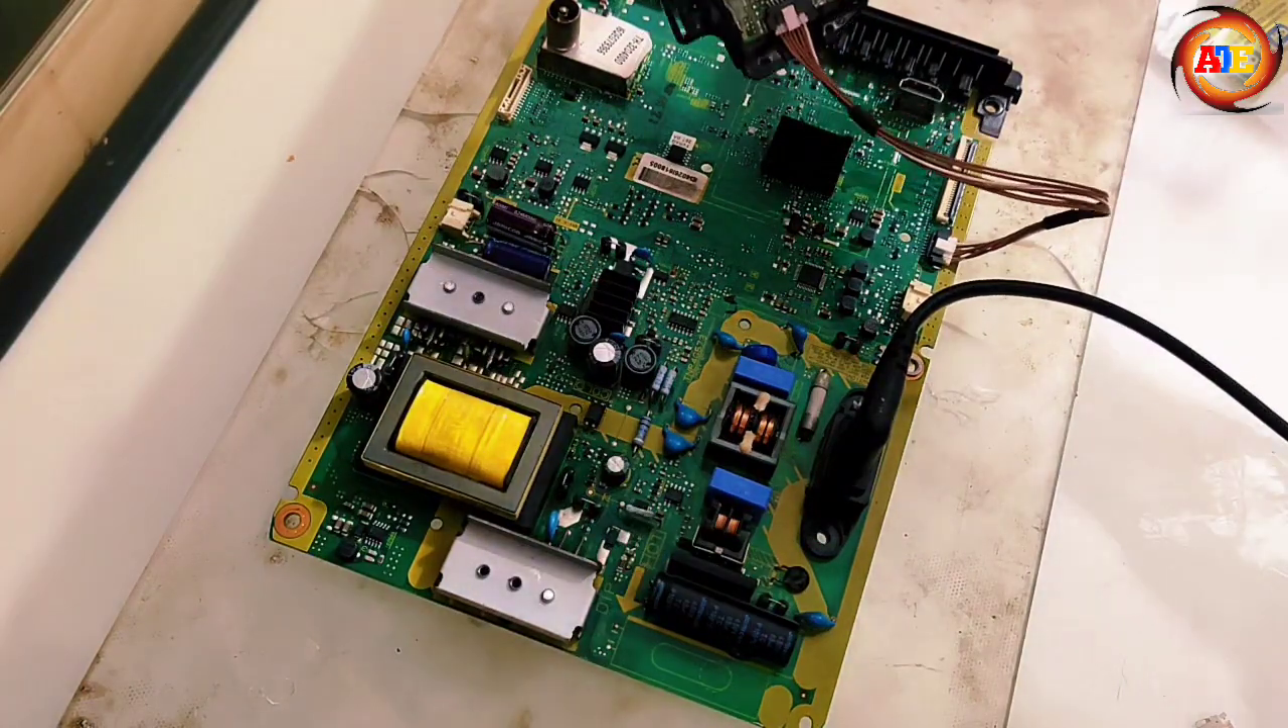यहाँ पर मैं पावर केबल को लगा चुका हूं।